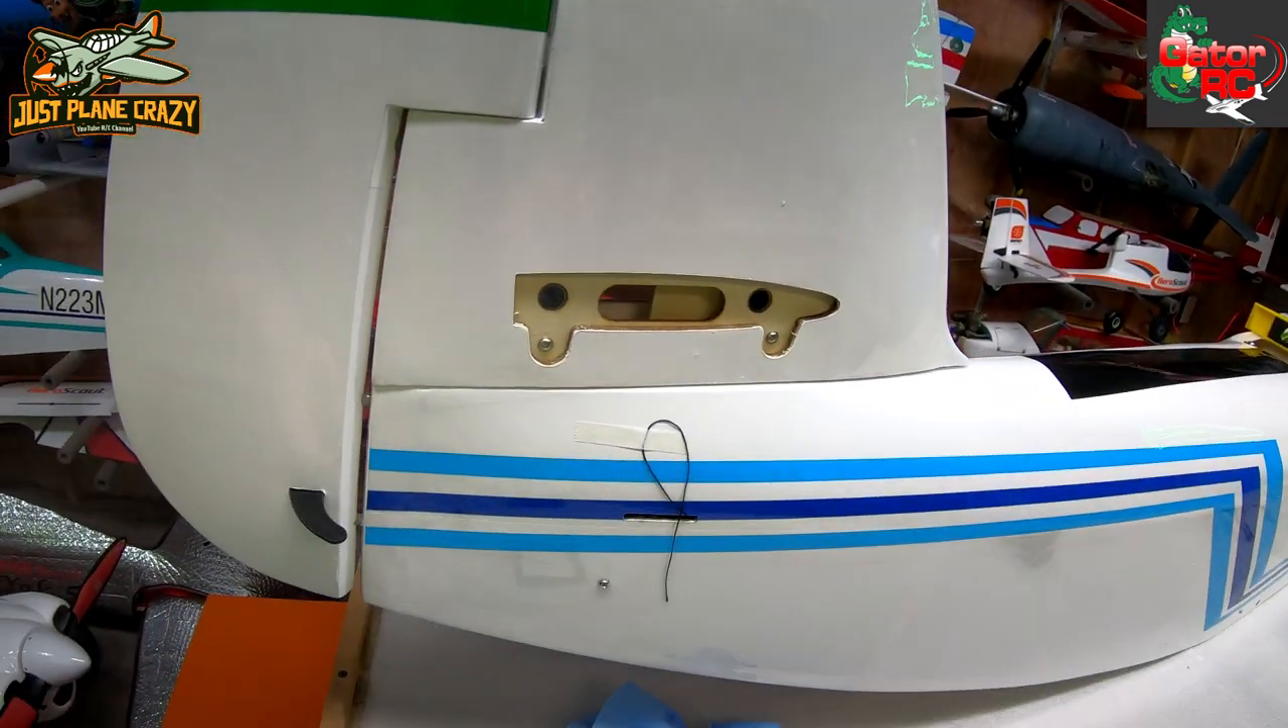Things are just kind of rough dry fit, but there is a little bit of a gap up here that's not as desirable. It looks like maybe they shaved a little bit of the rudder off.